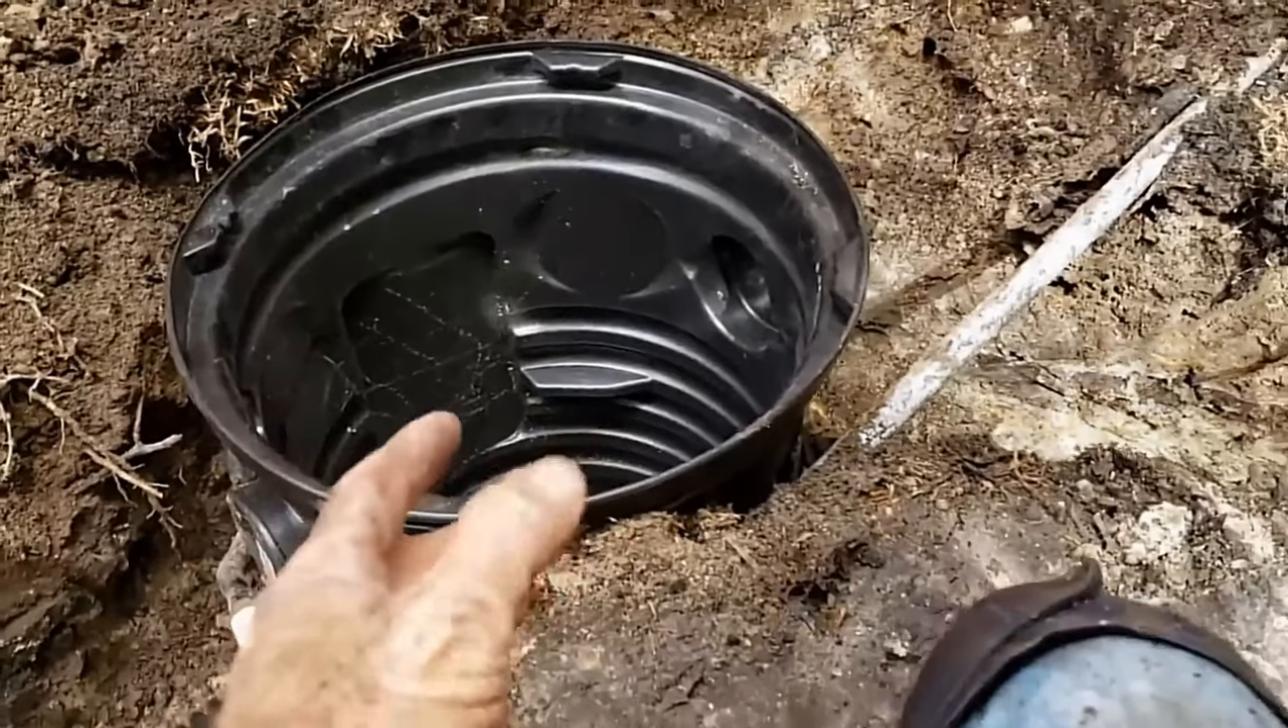Okay so we have our sump basin installed.